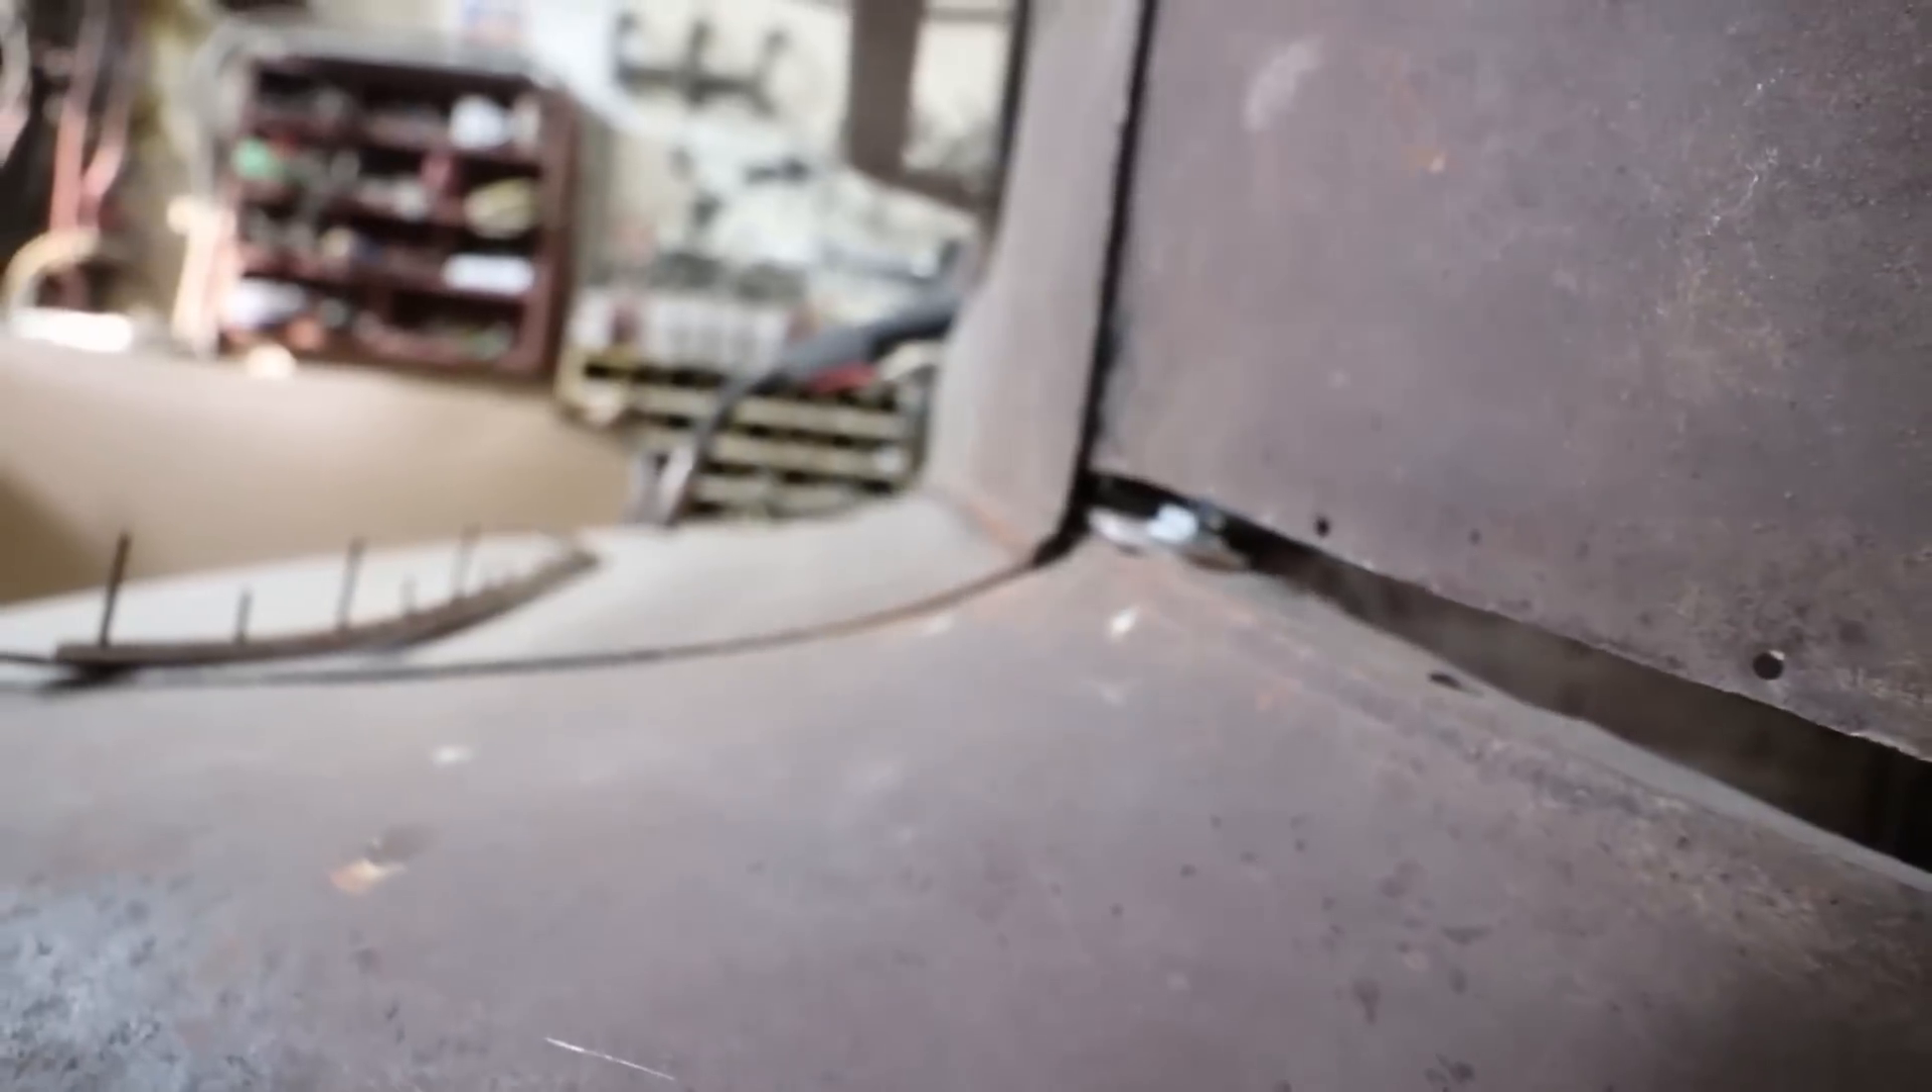But you can see because there's no more wood. We end up with this huge gap.